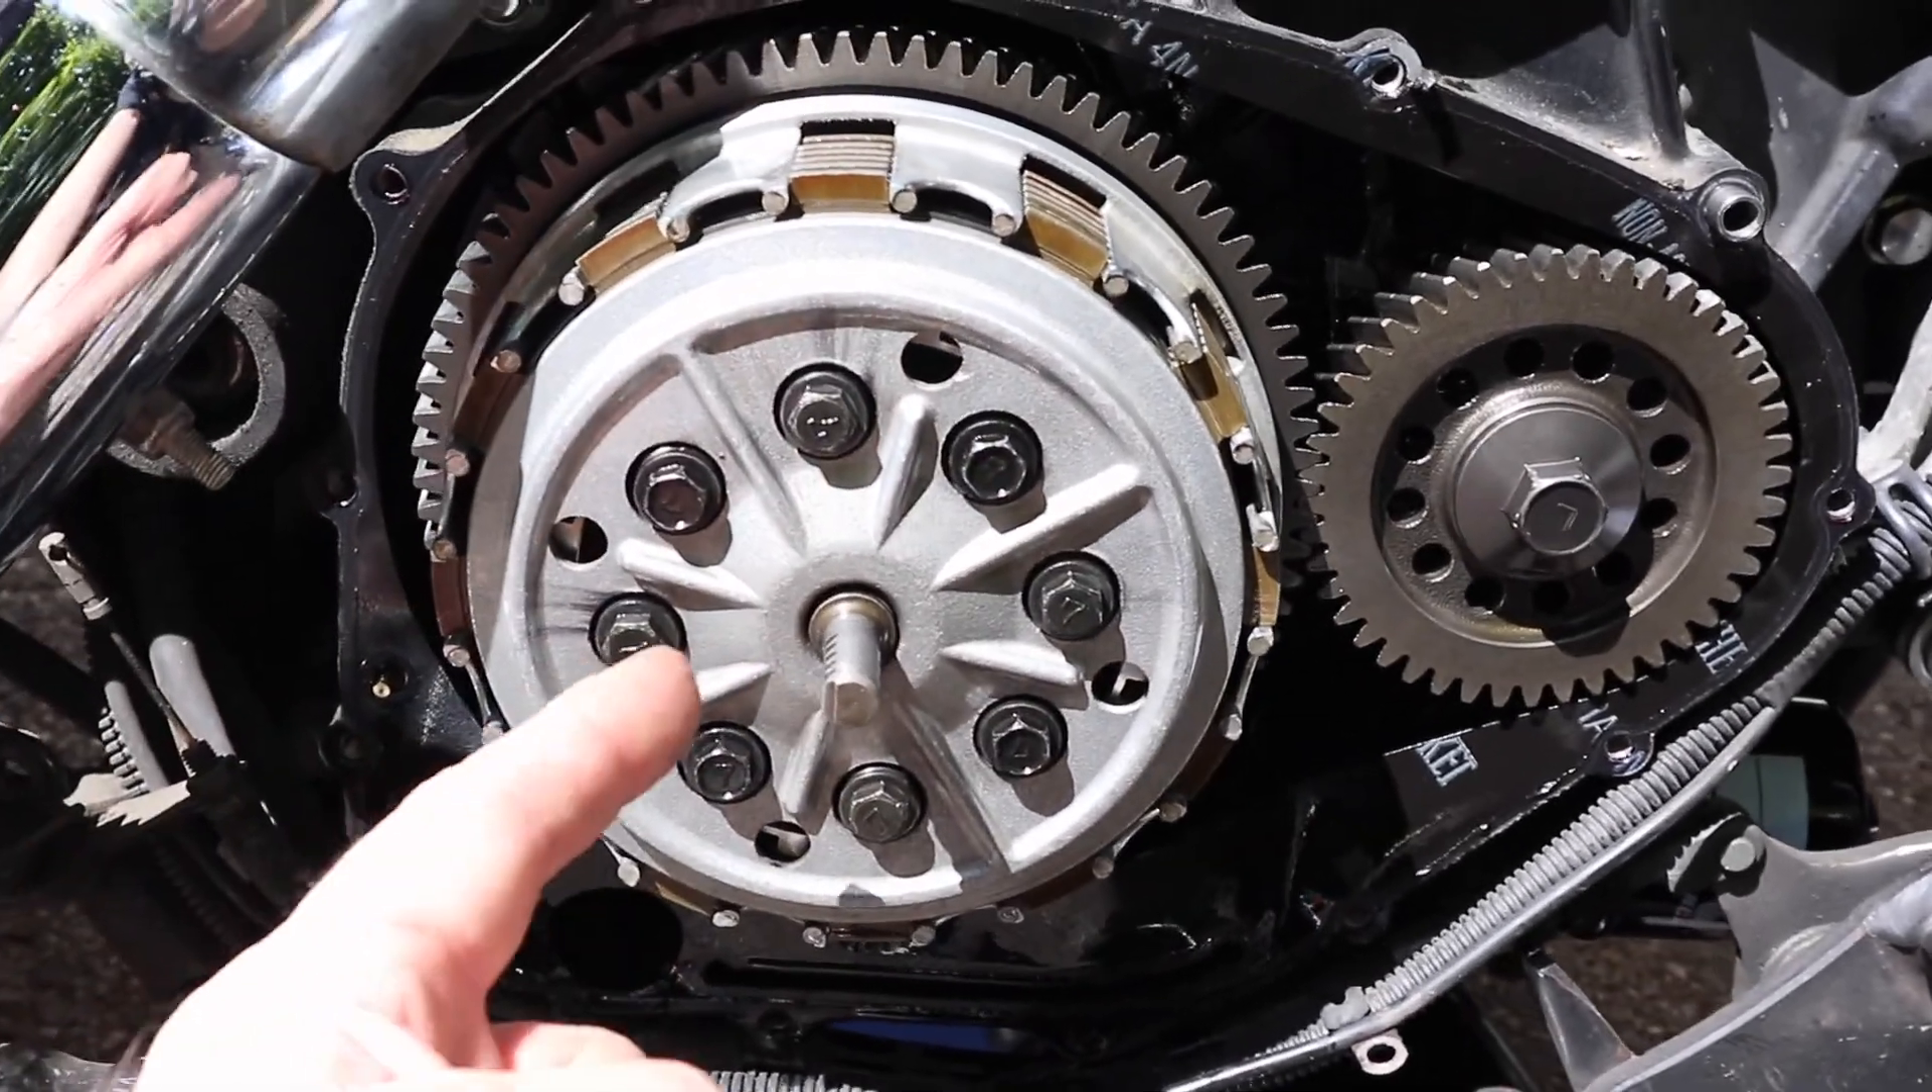So there's the there's the clutch cover off.